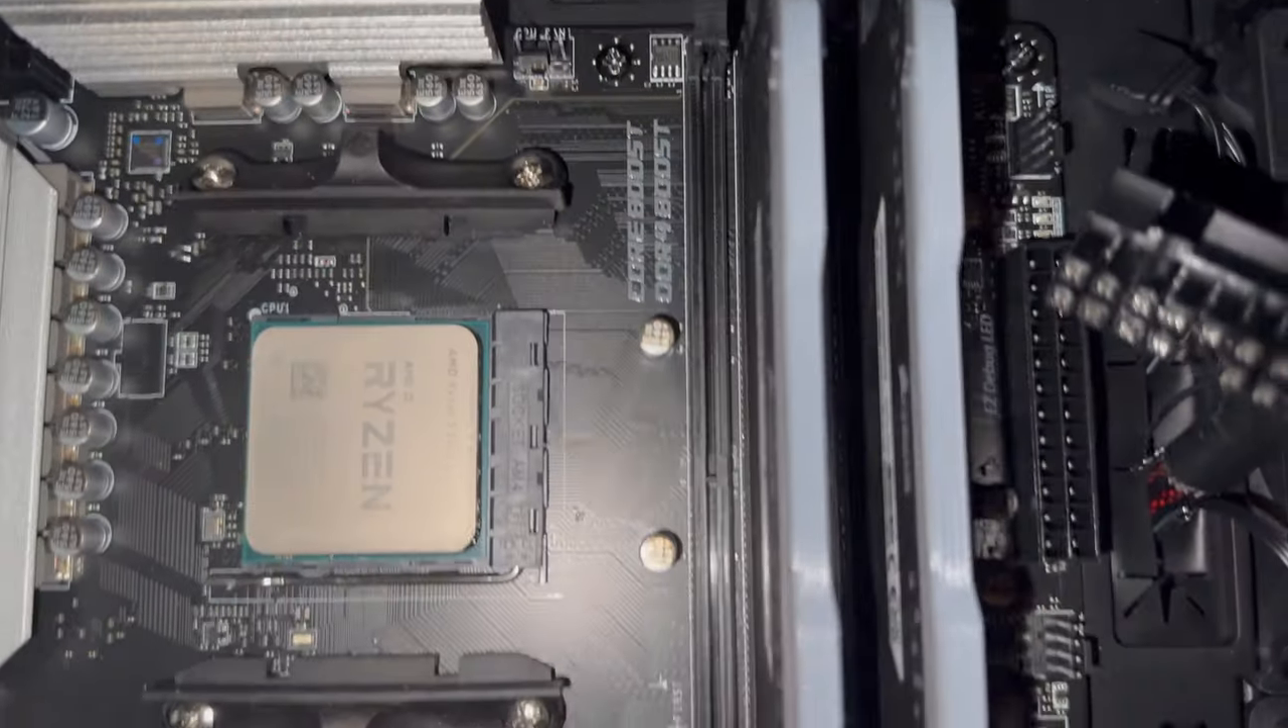Now I got the other motherboard in with the CPU in it.